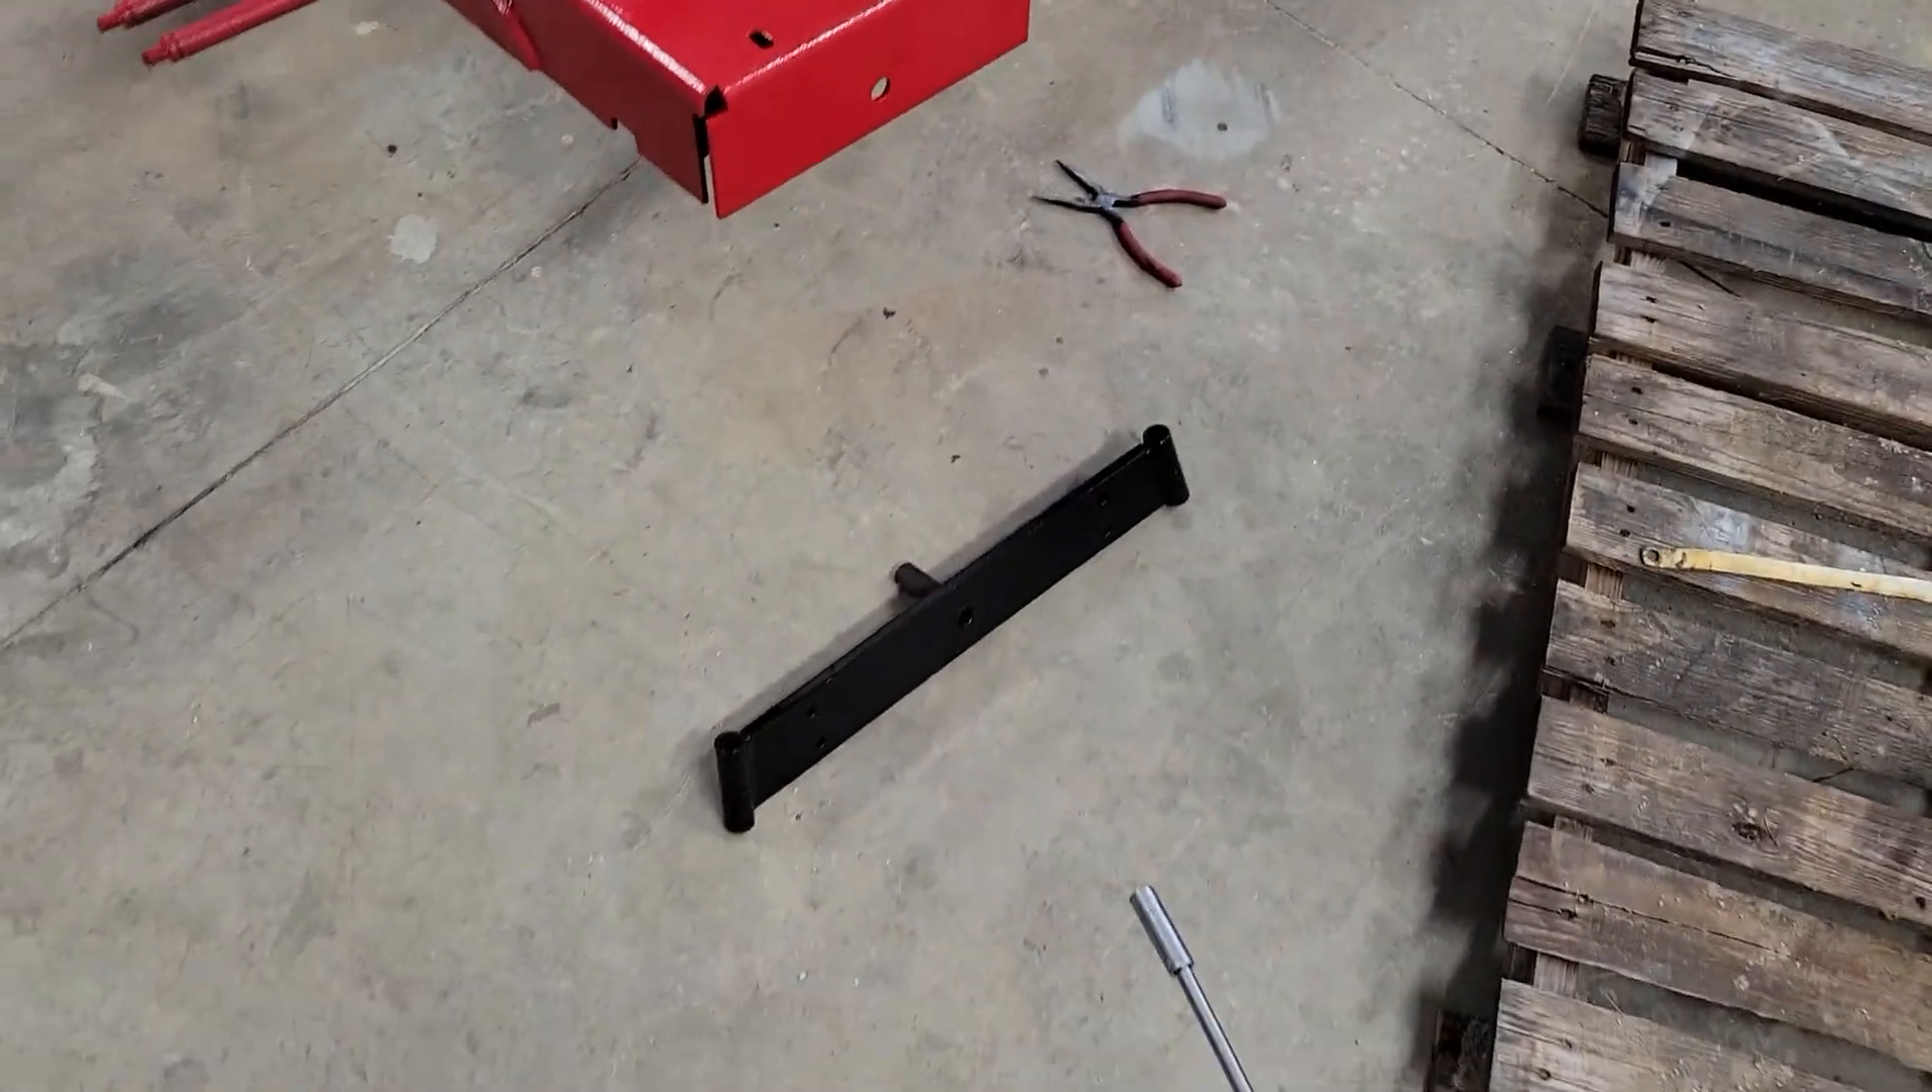Front axle is right there down there ready to go in.